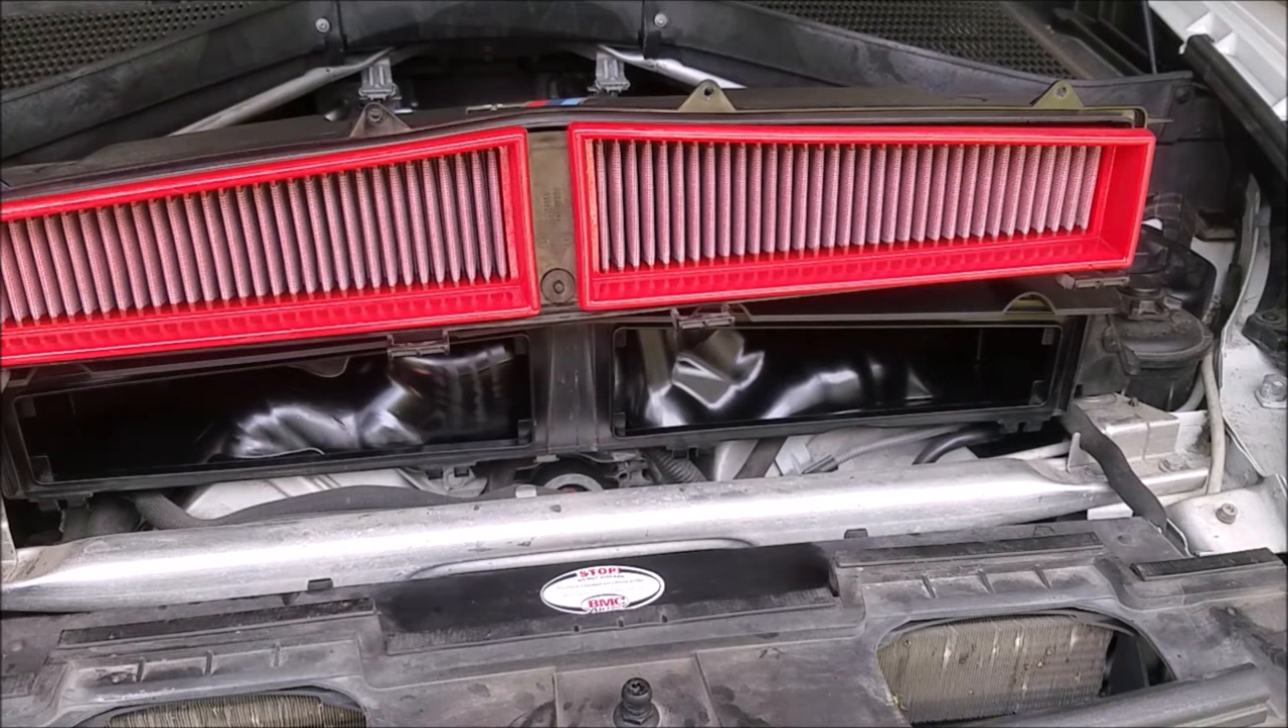And just like that we have a loaded air box.